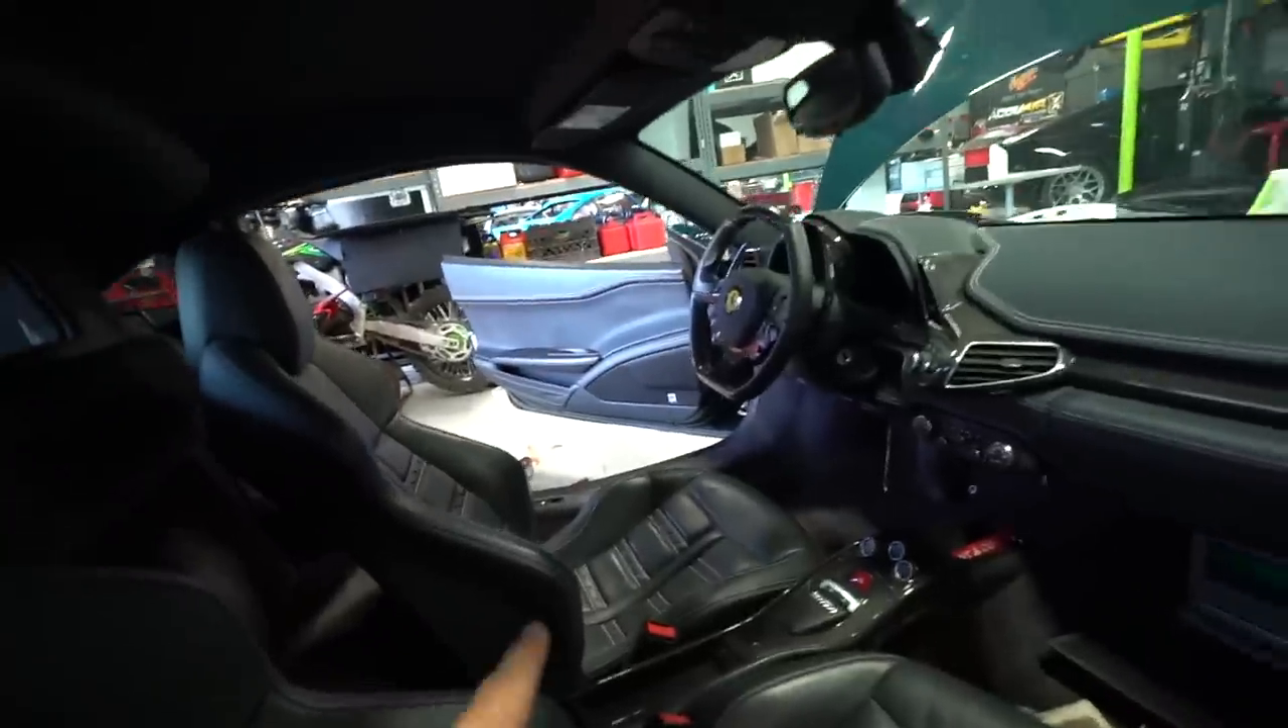We have the door panels in, which took a really long time.